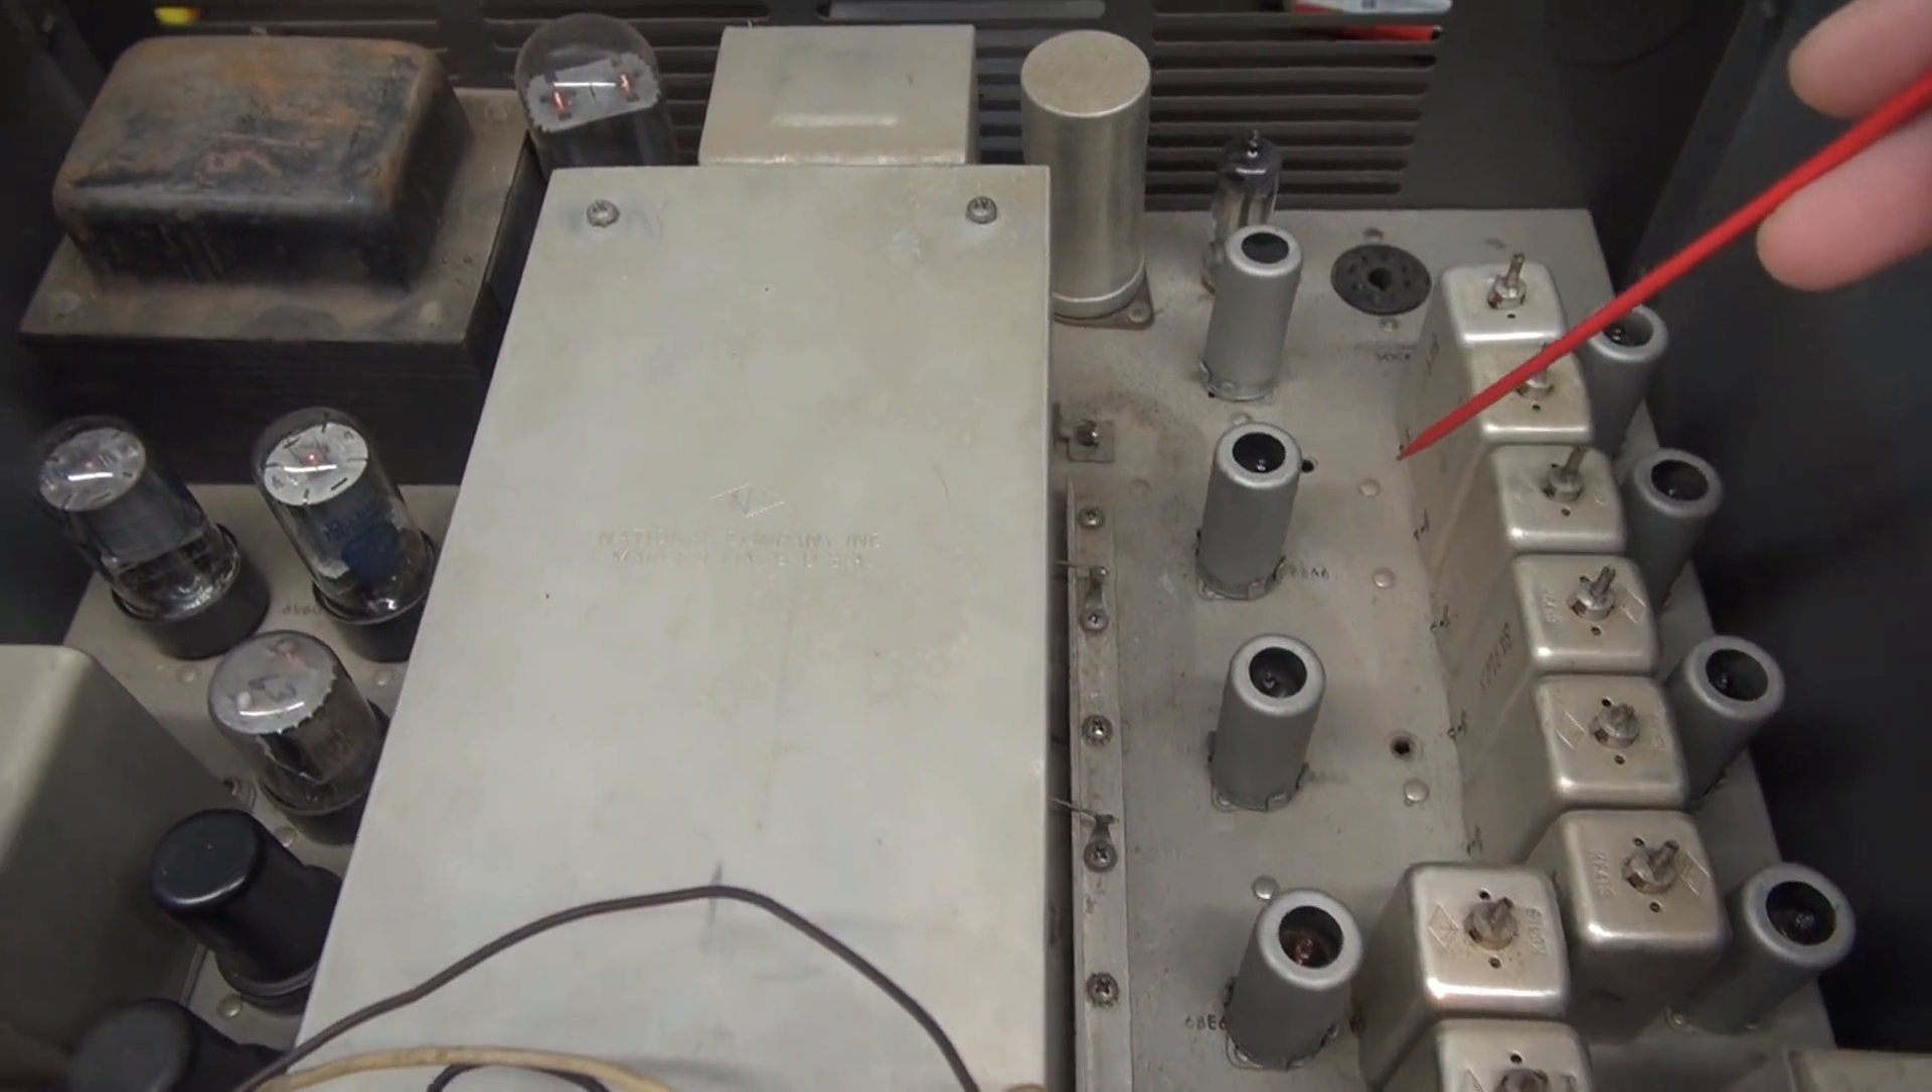Got all the shields in place on these little miniature tubes.